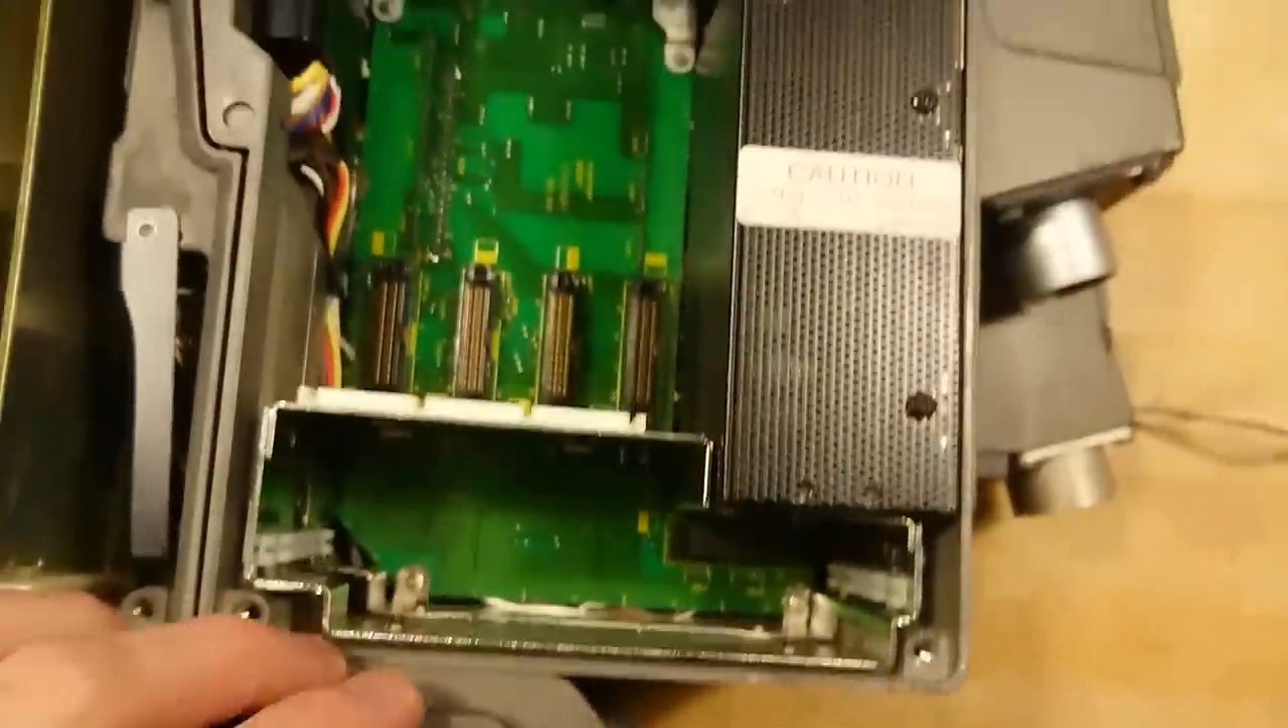So I have taken out all the boards.